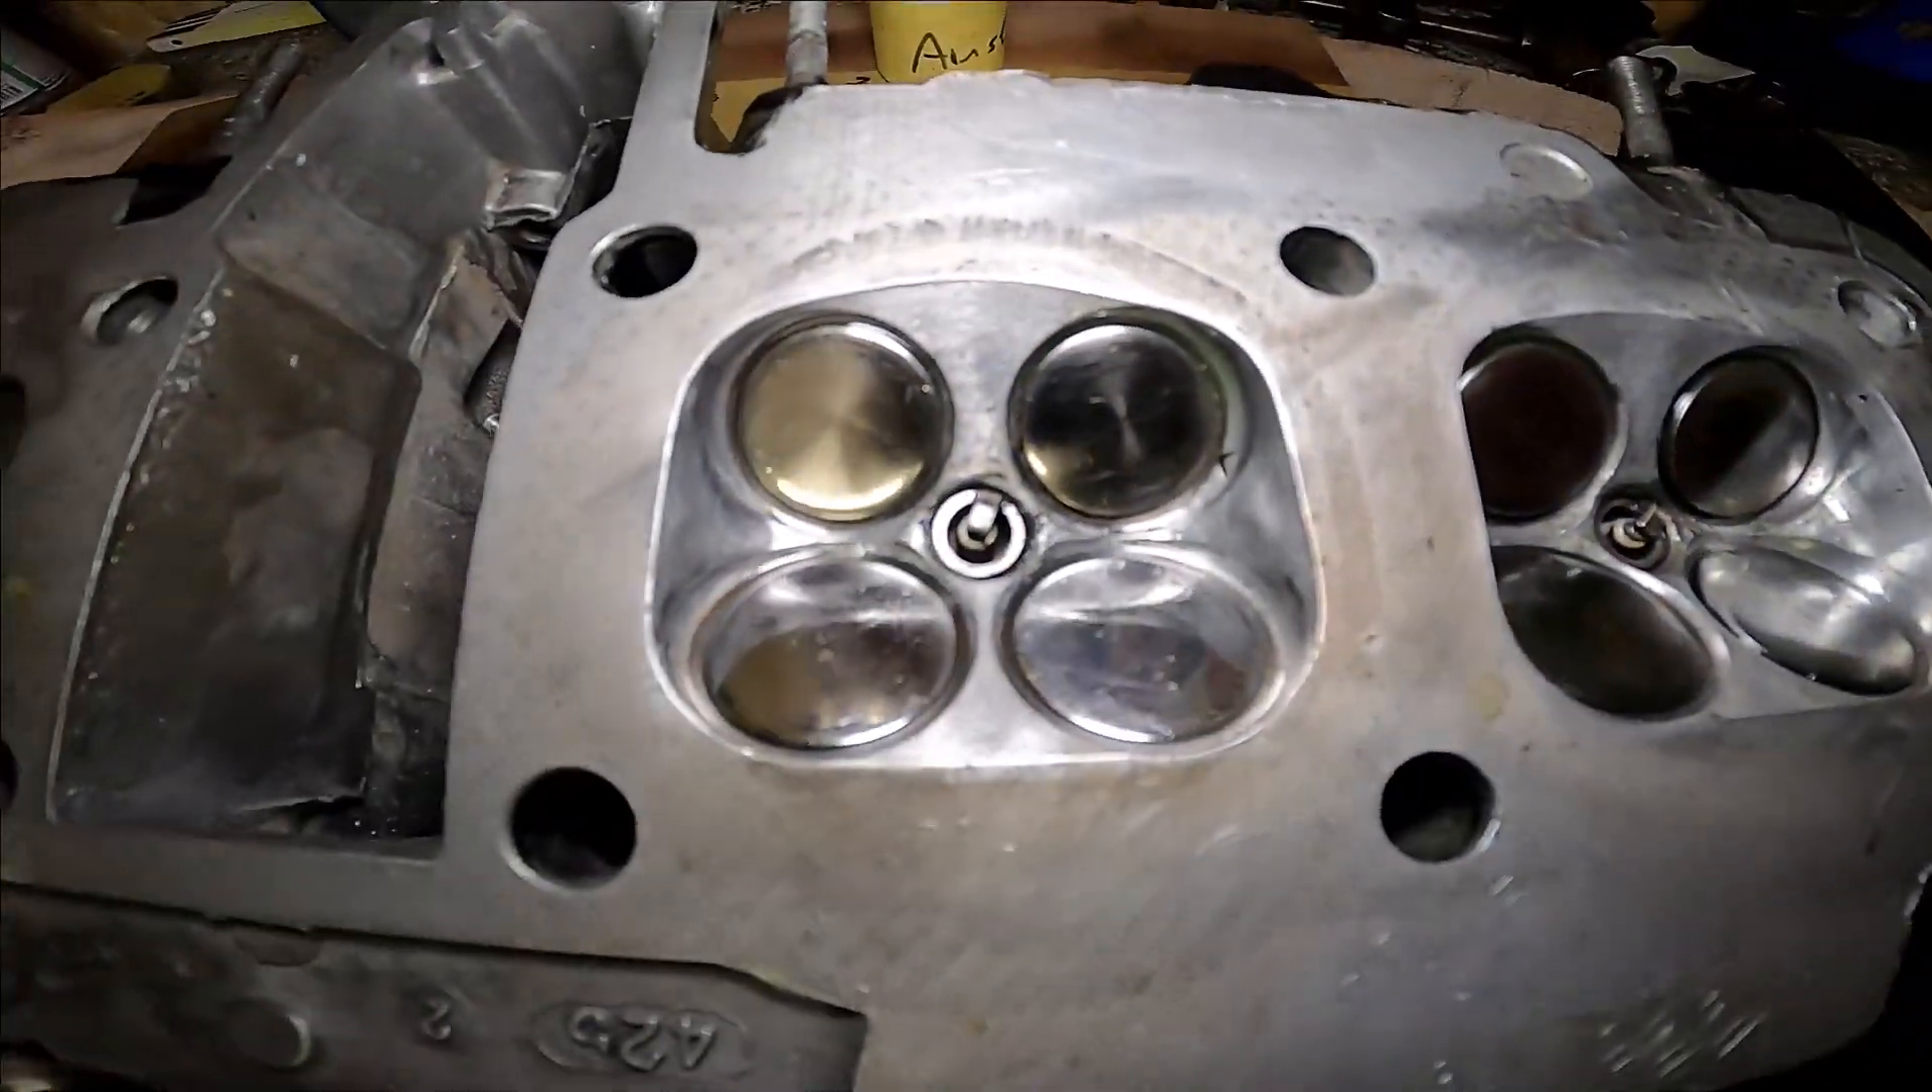Da könnt ihr jetzt schön erkennen, wie die Ventile drin sitzen in ihrem Sitz.